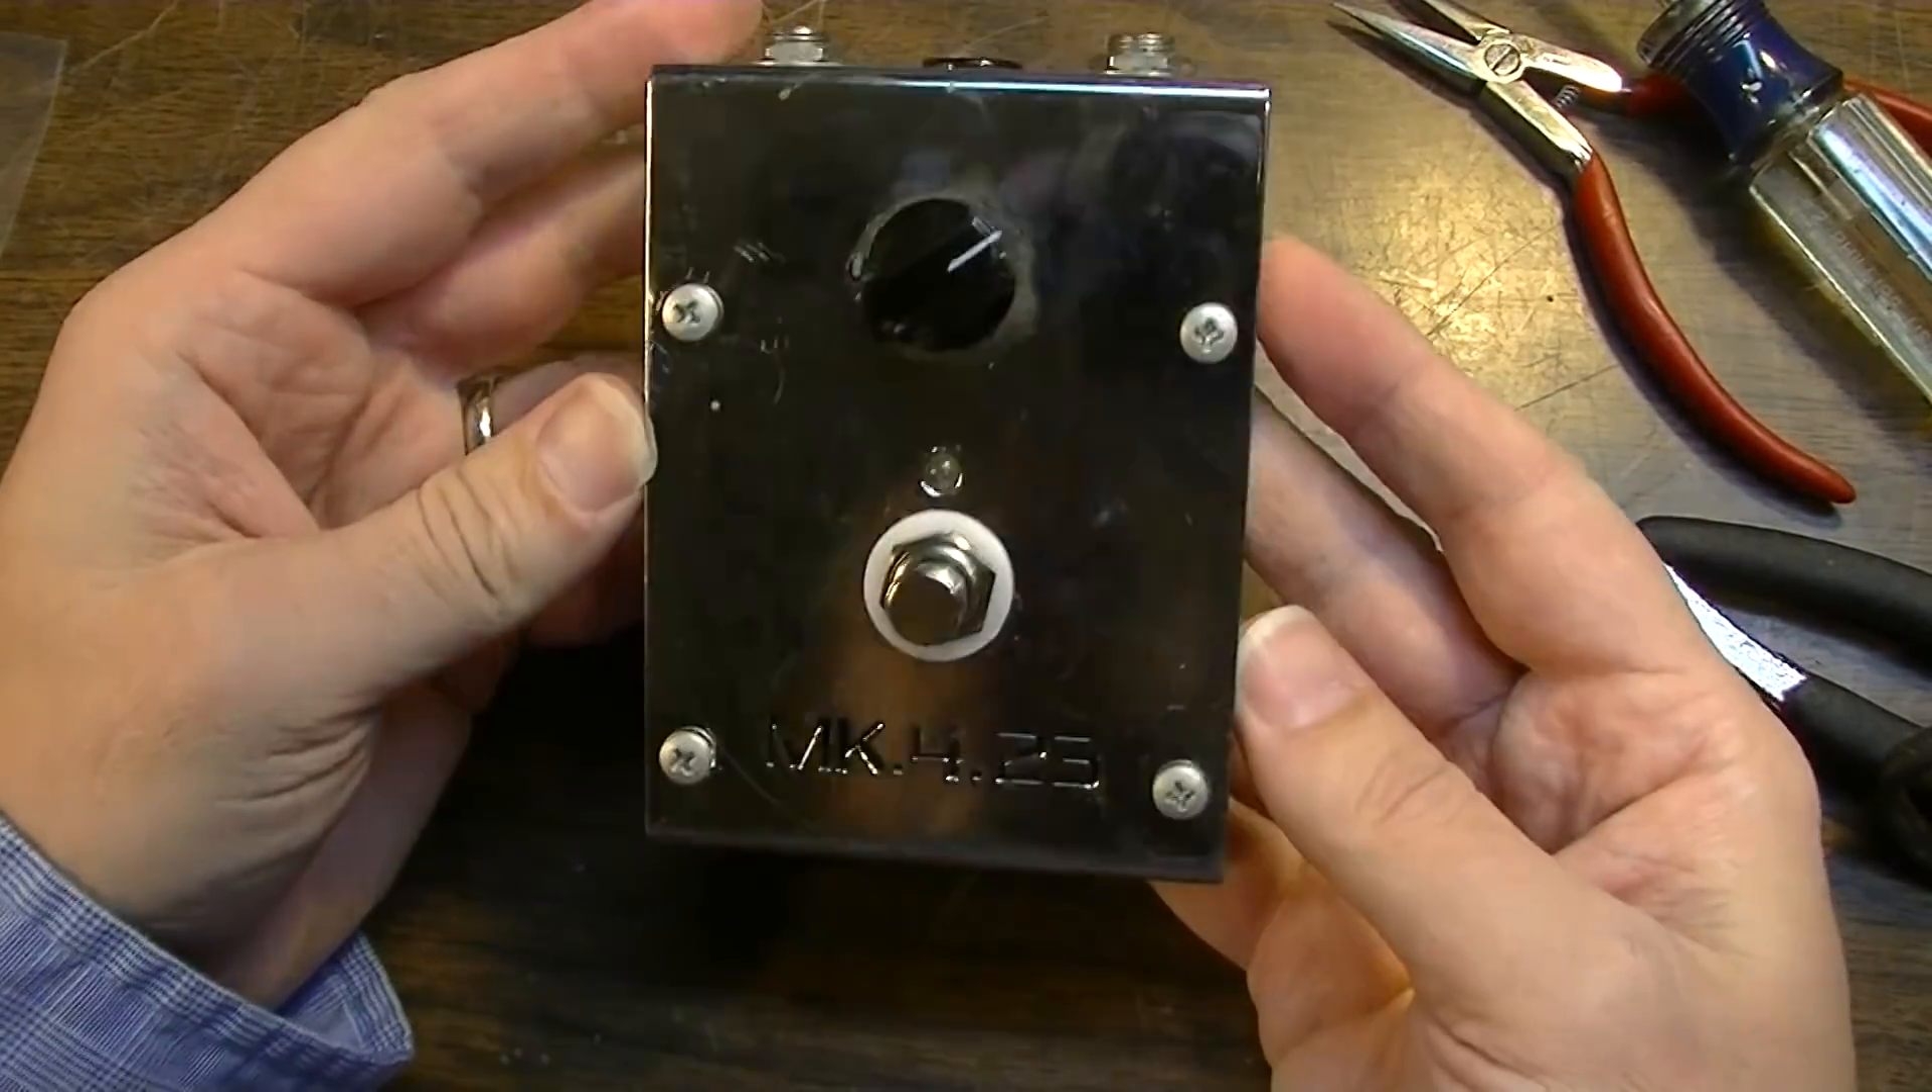This thing only had two screws when it came to me holding the top on, so I've replaced all four of them actually with a matching set of screws.